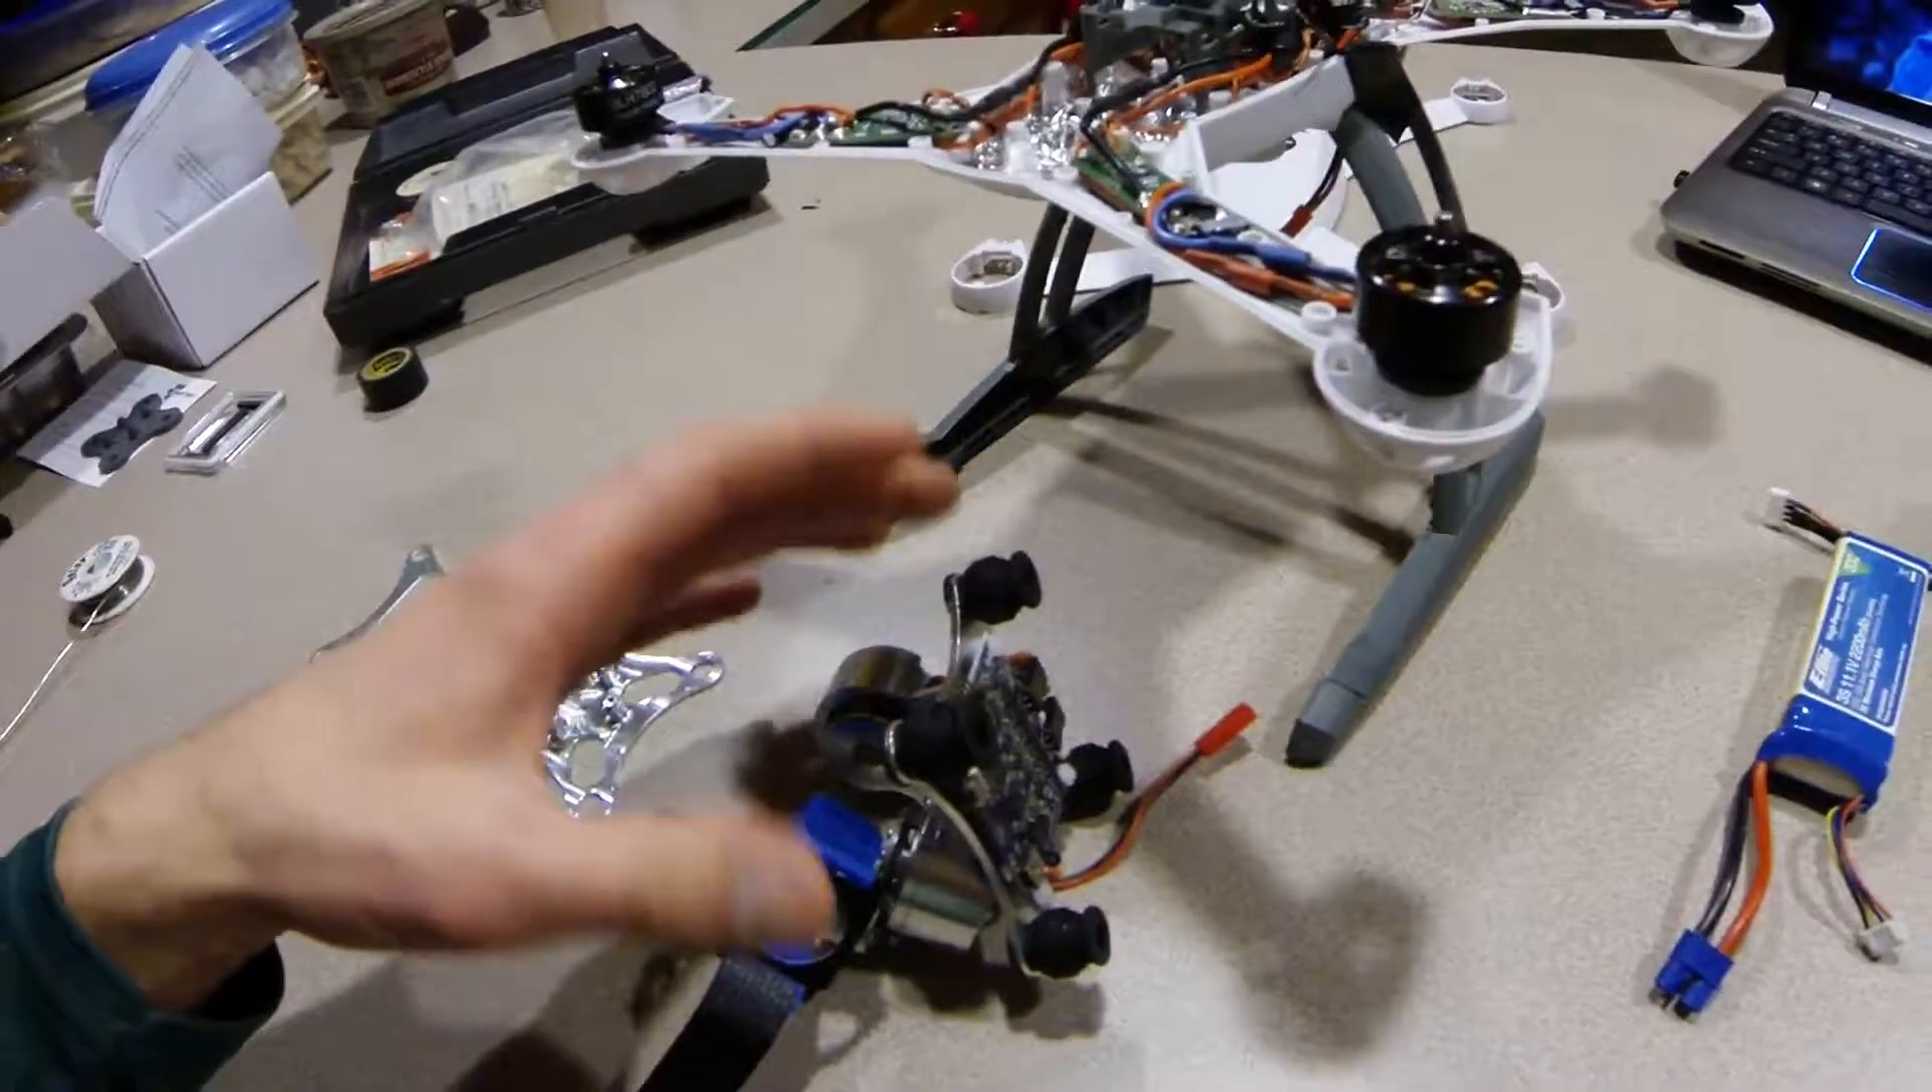As you can see, I already took apart the drone.